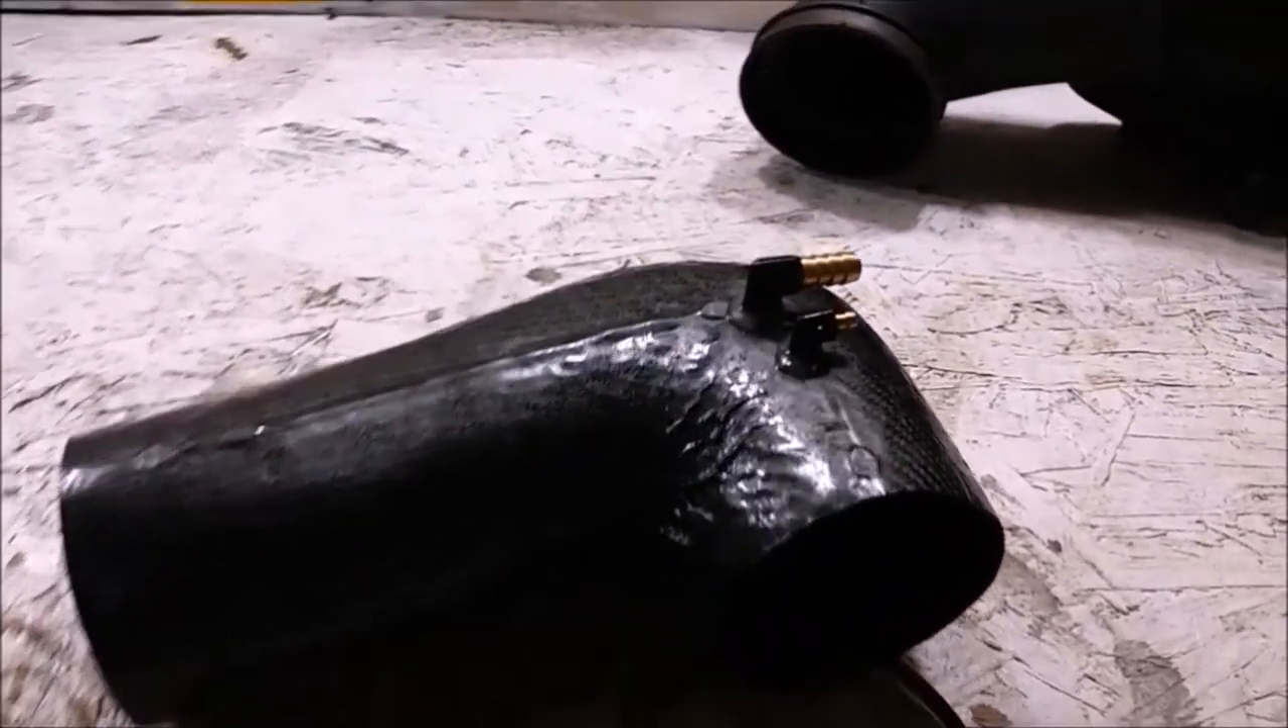And that is our finished product we've got both barbs epoxied in and I have them painted black.